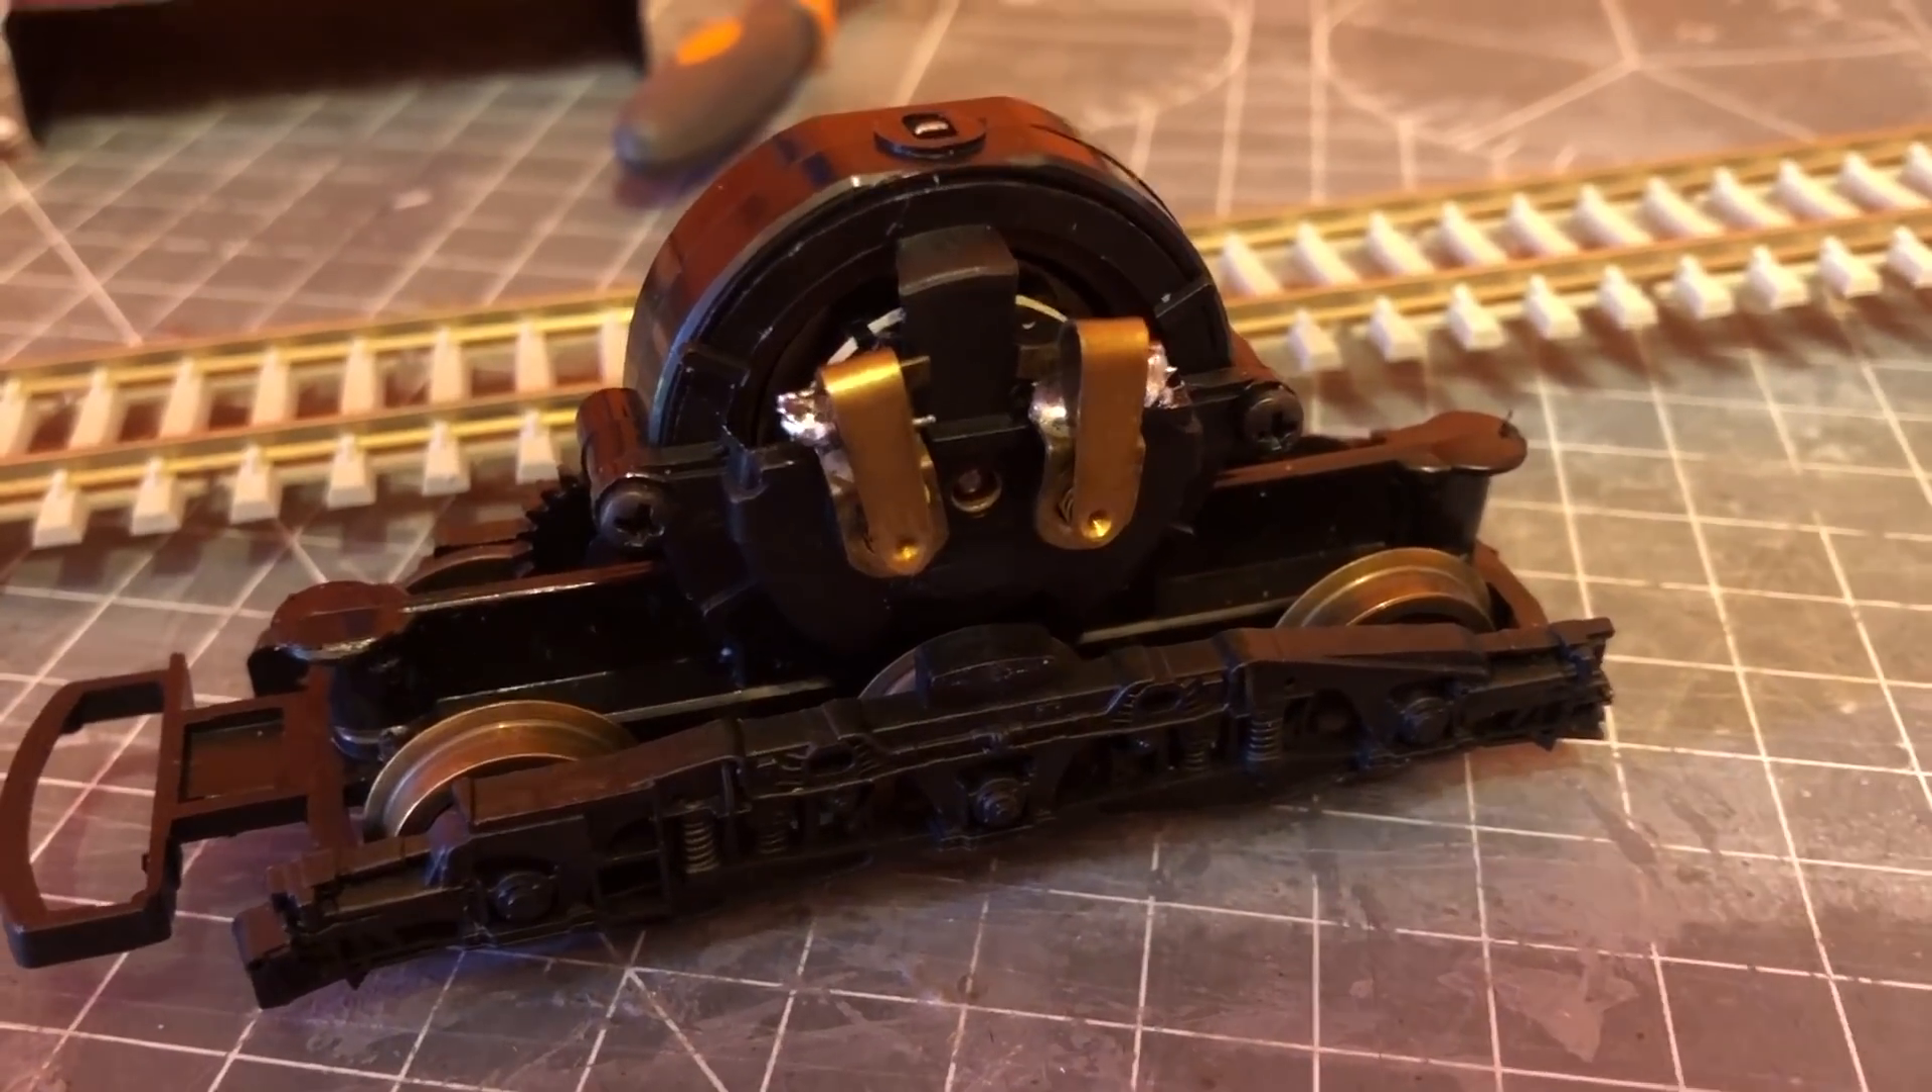The motor bogey is completely free now of all the wires.